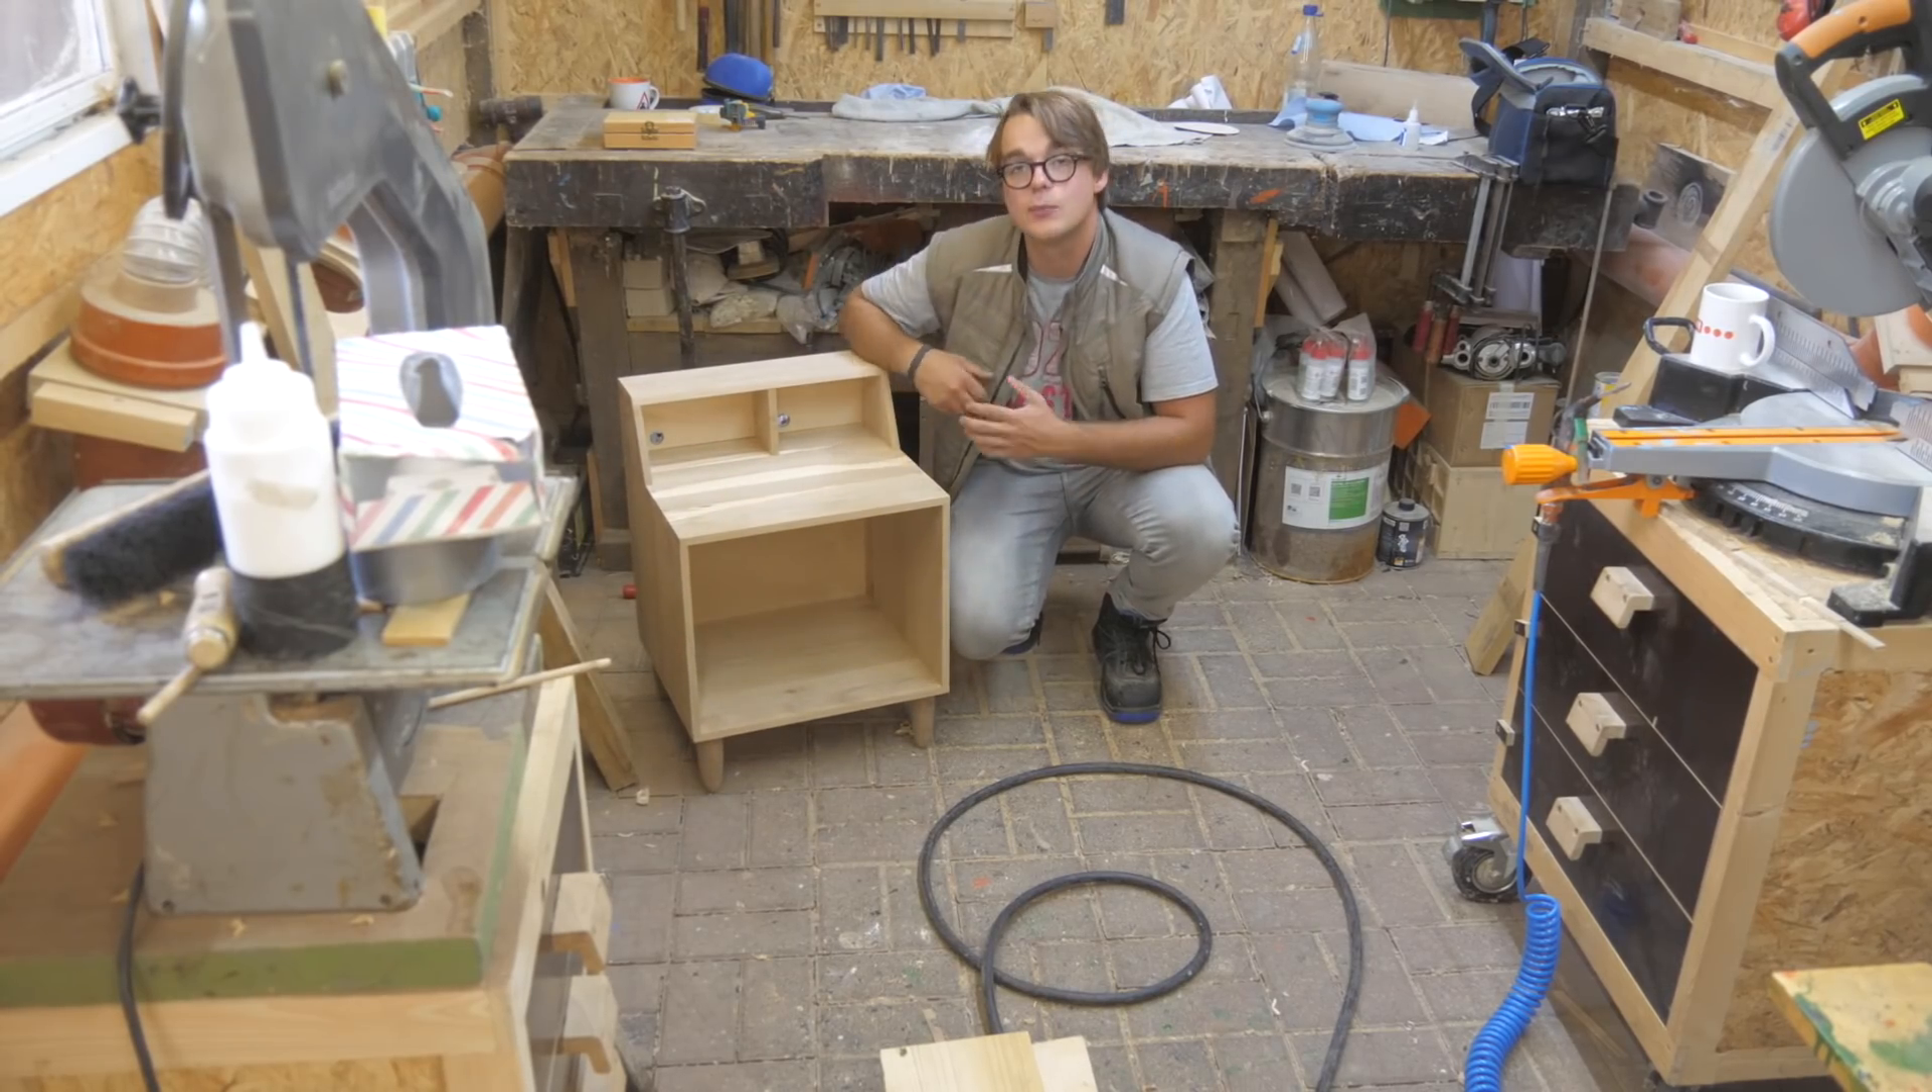Hier fehlt jetzt noch eine Schublade. Das kommt noch rein.